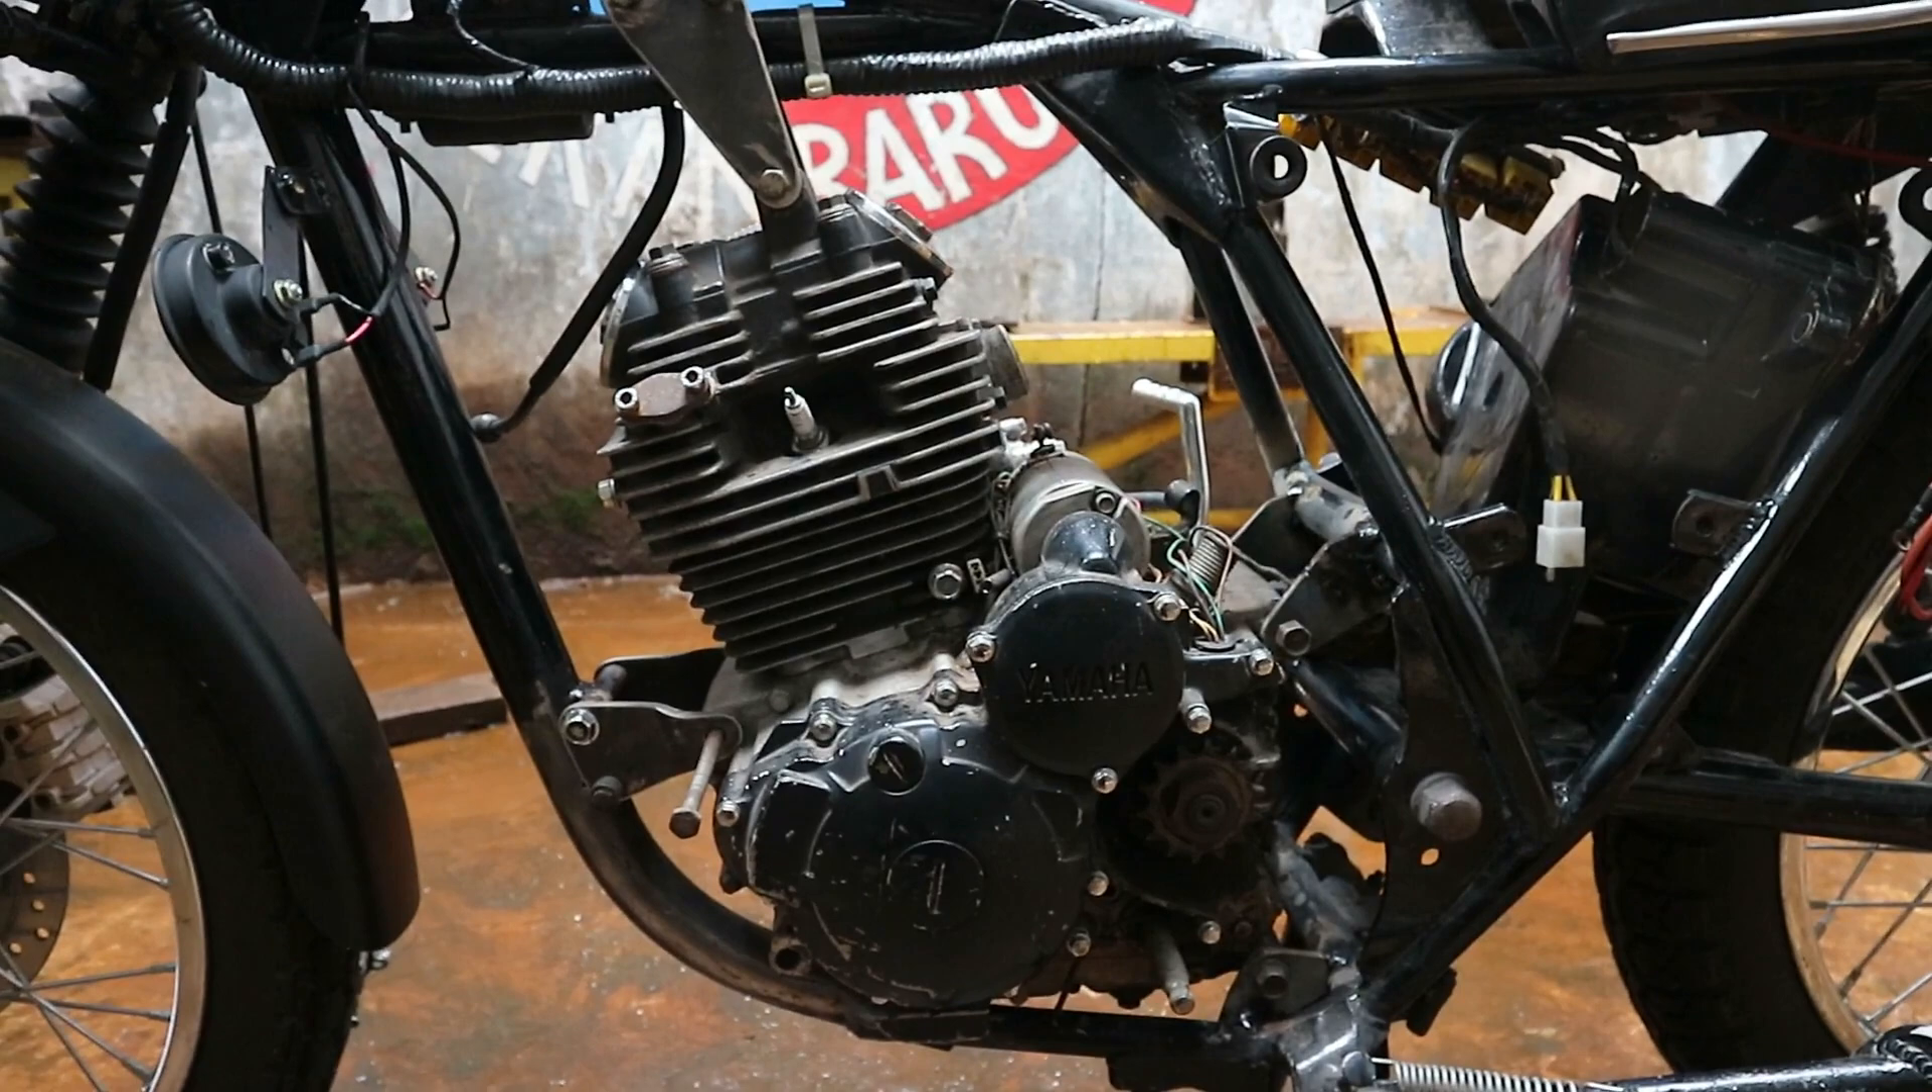Oke sobat, jadi ini mesinnya udah duduk di frame-nya.